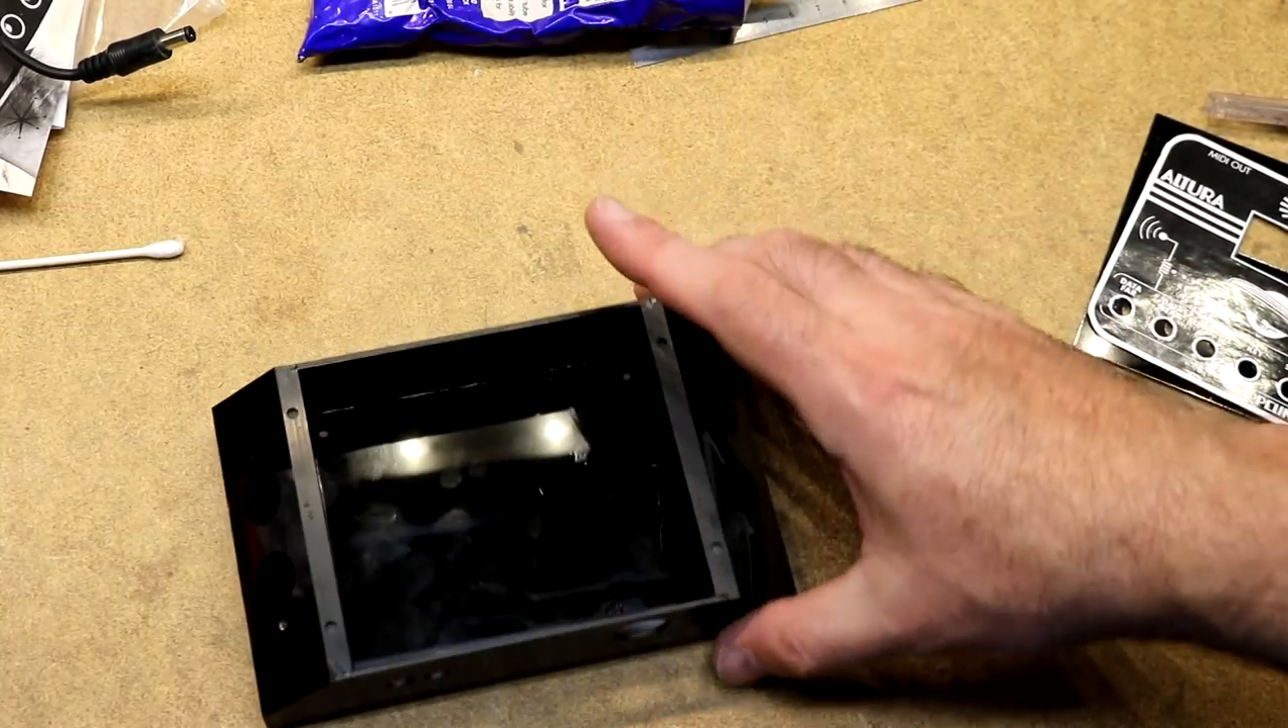Okay, so I finished gluing the case together.